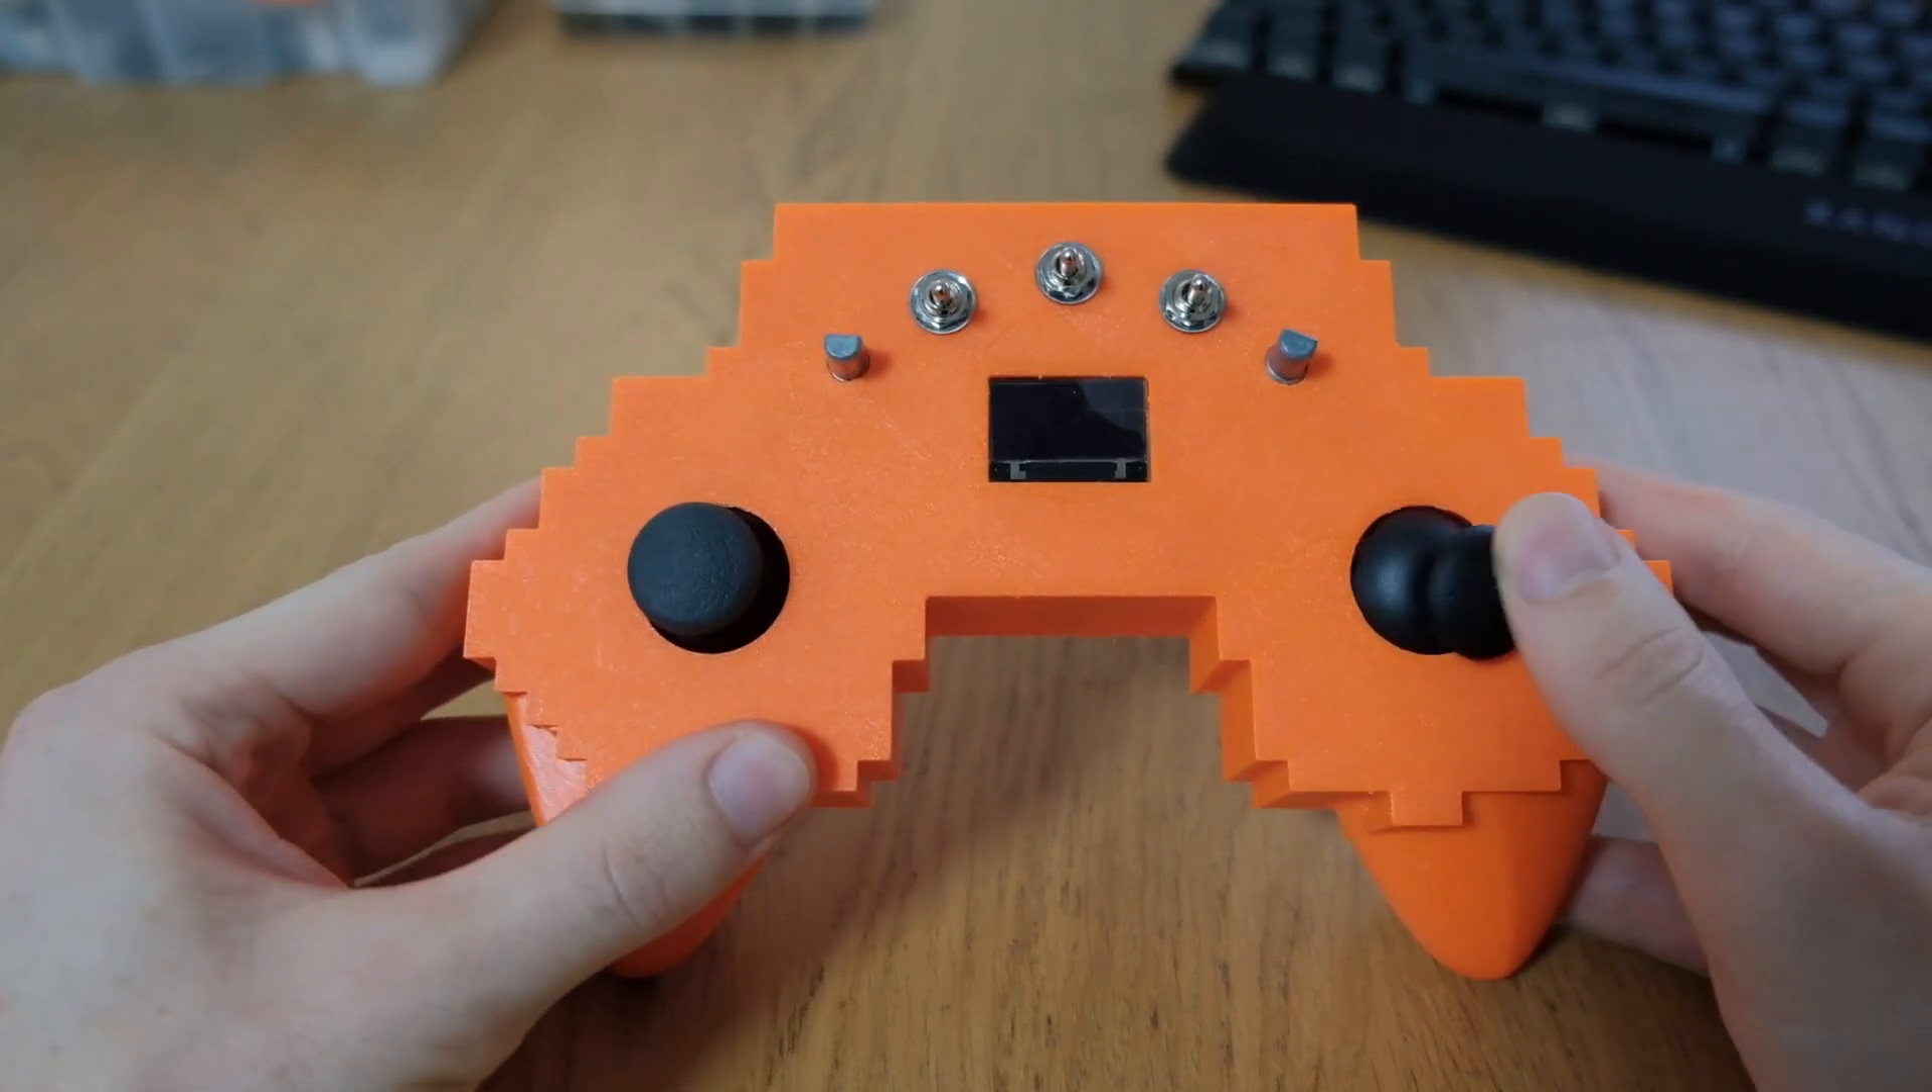So now that we have inserted all of the components, it is going to be time to connect these up with our microcontroller.